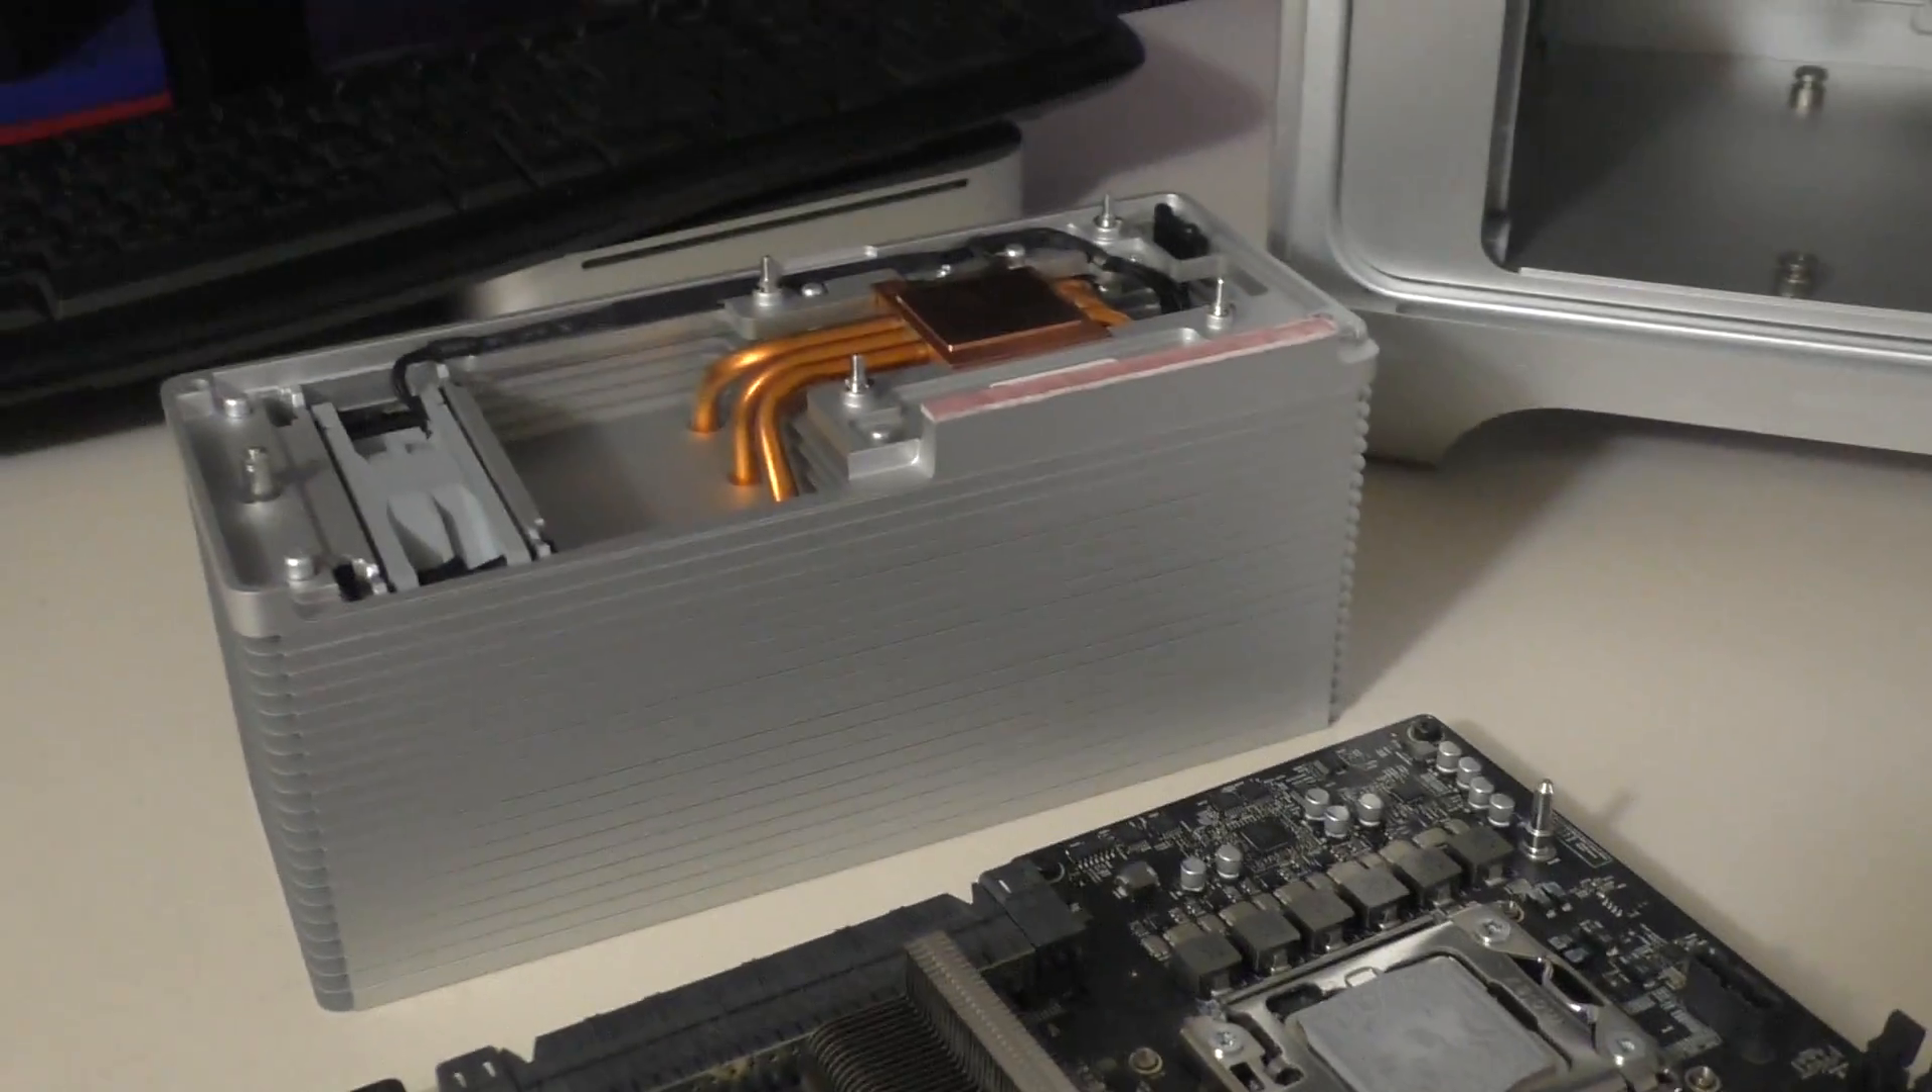As you can see, we got the heatsink off.